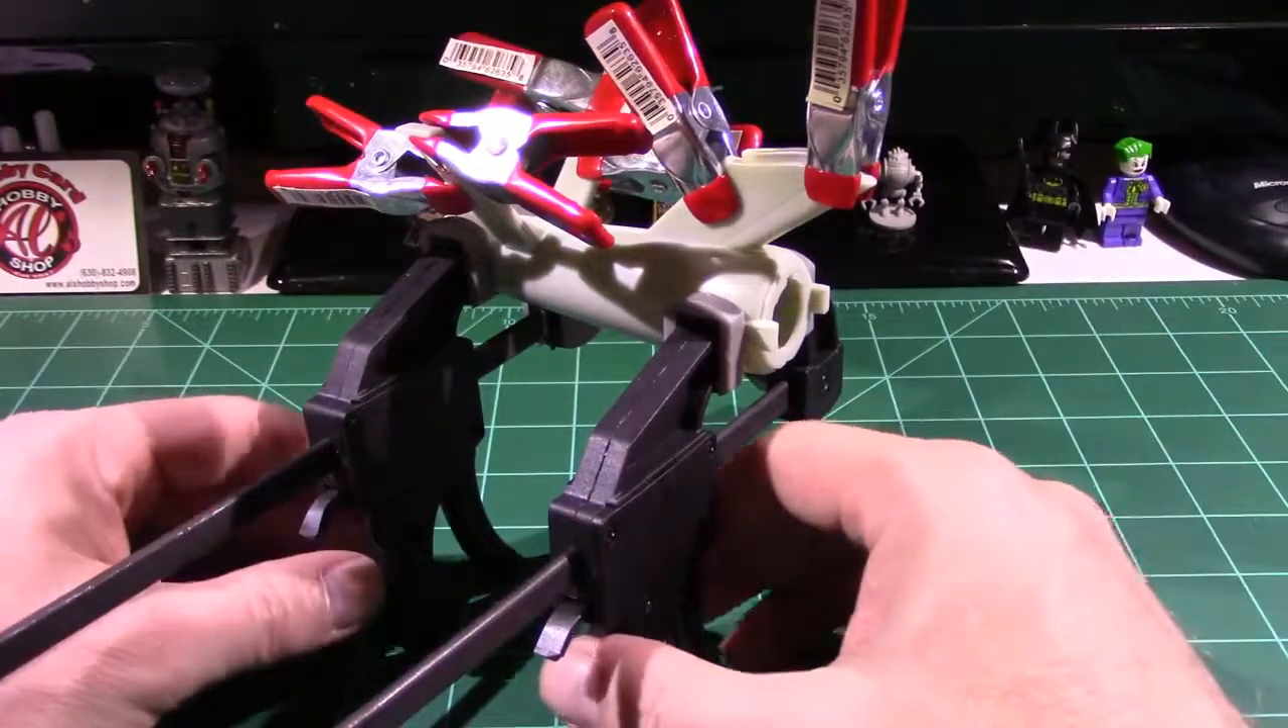Okay, as you can see here, we've got, uh, that secondary hull all clamped up.